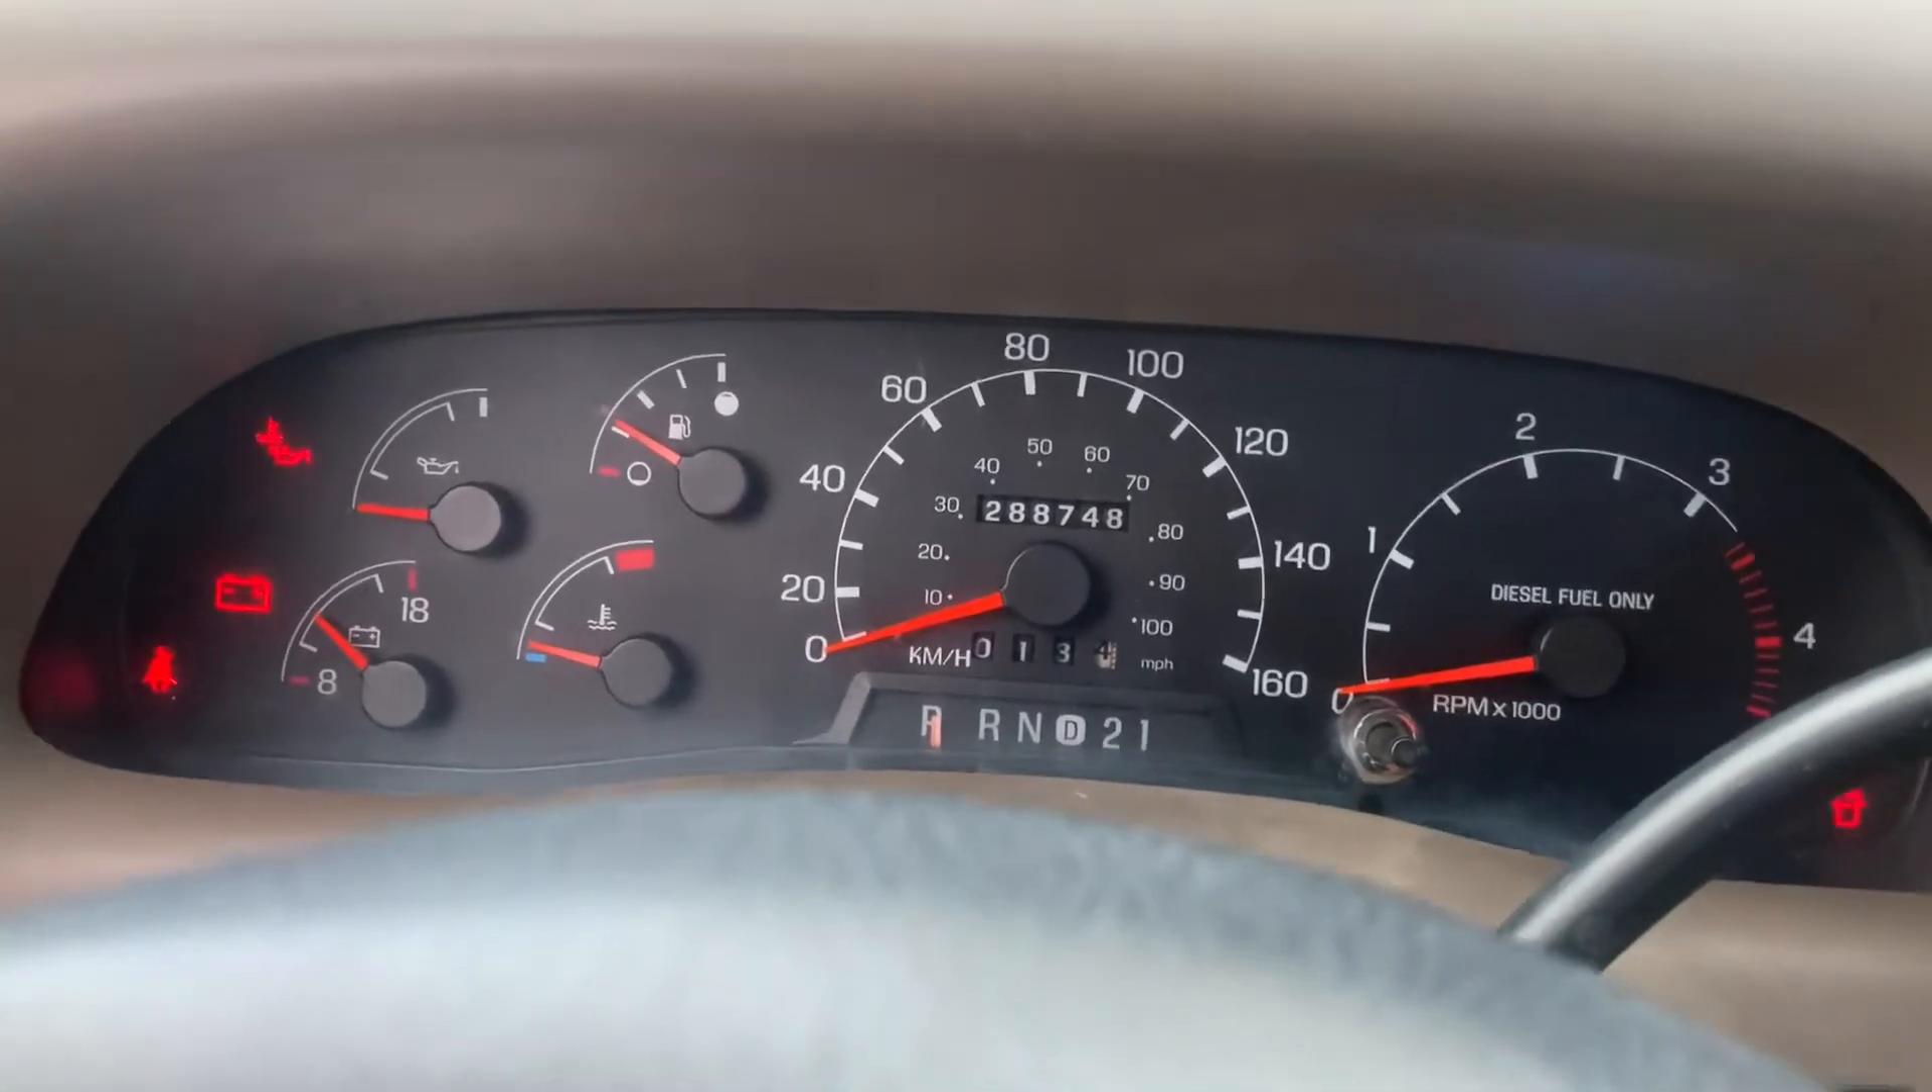All the gauges are back in.